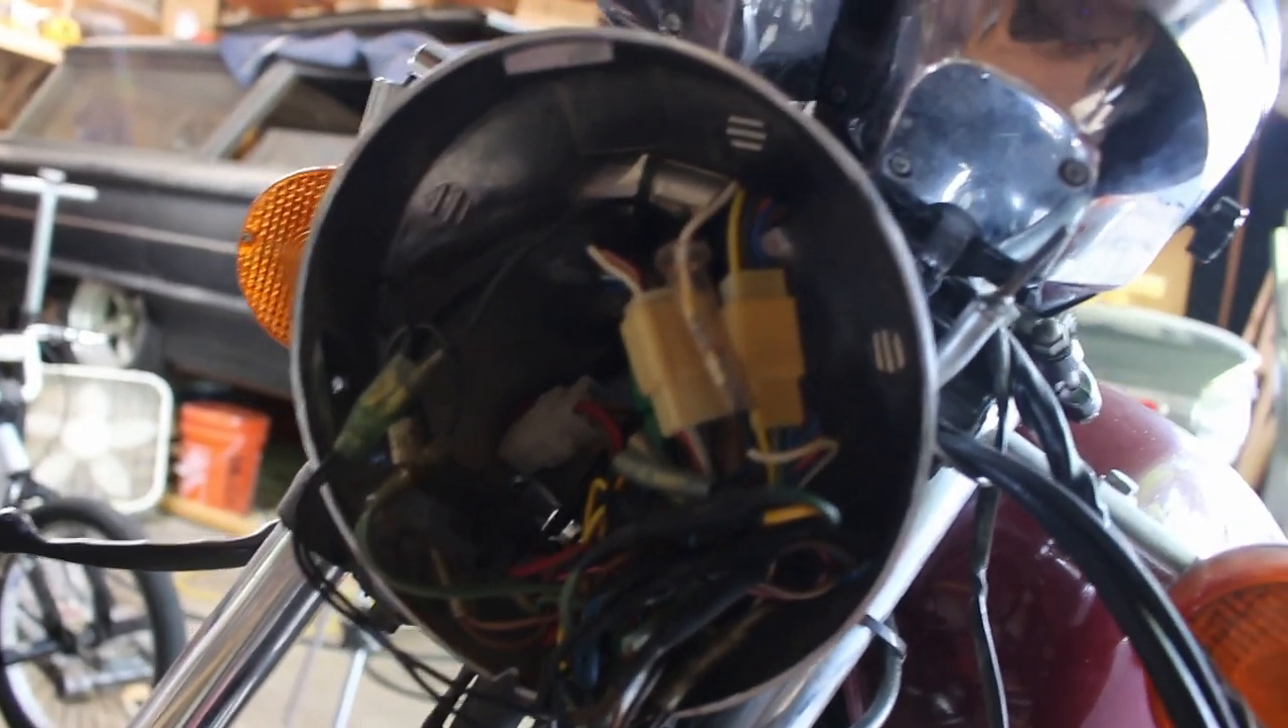Pull the headlight out and there's all kinds of good stuff. I'll have to label and undo pretty much all of that.